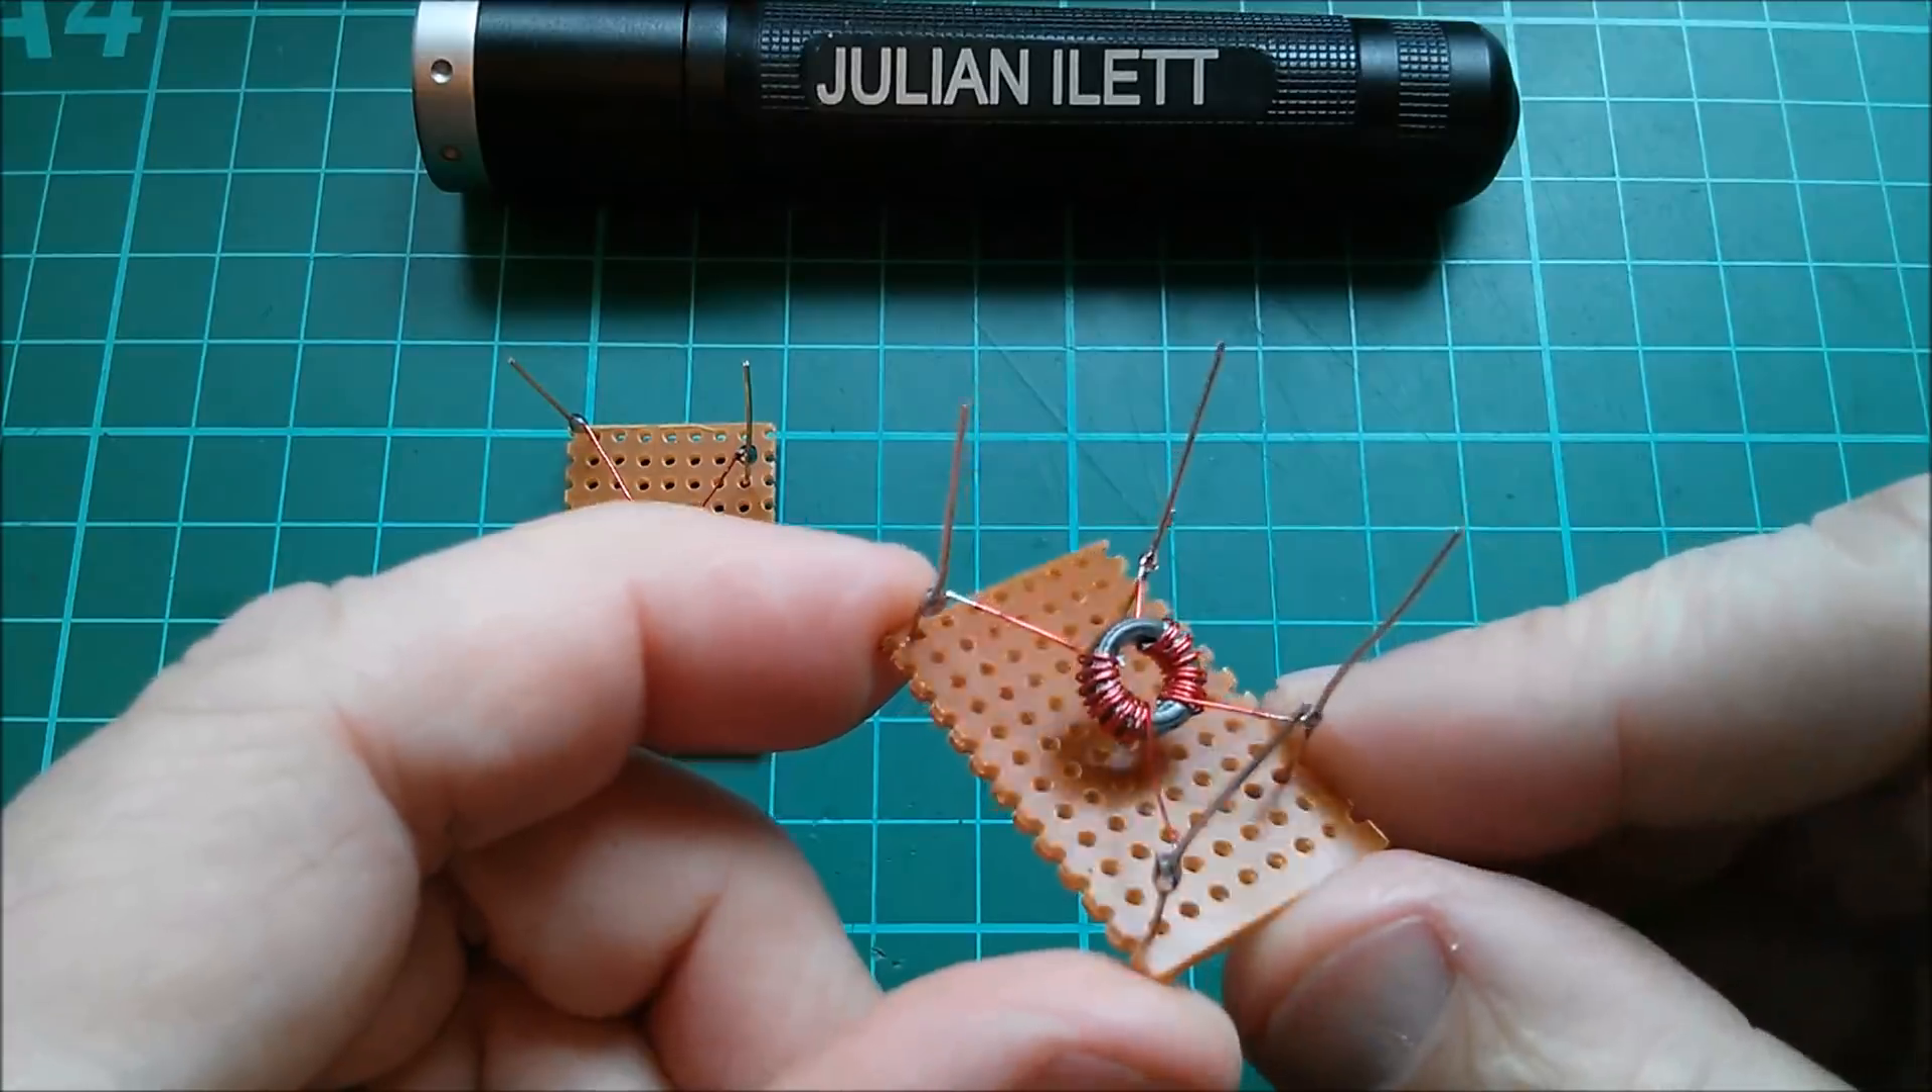I've put four pieces of wire sticking up out of the vero board and i've simply sort of hung the transformer off those four pieces of wire.